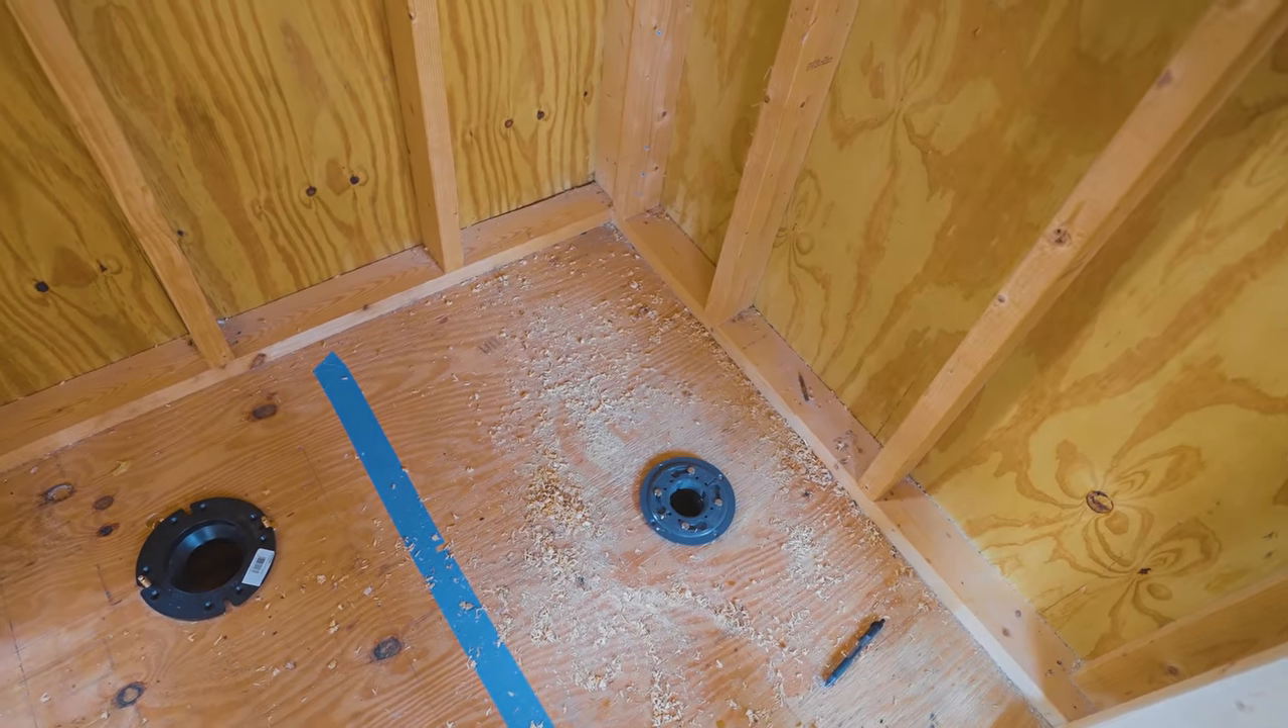All right, as you can see, I've got the toilet drain and the shower drain in now.